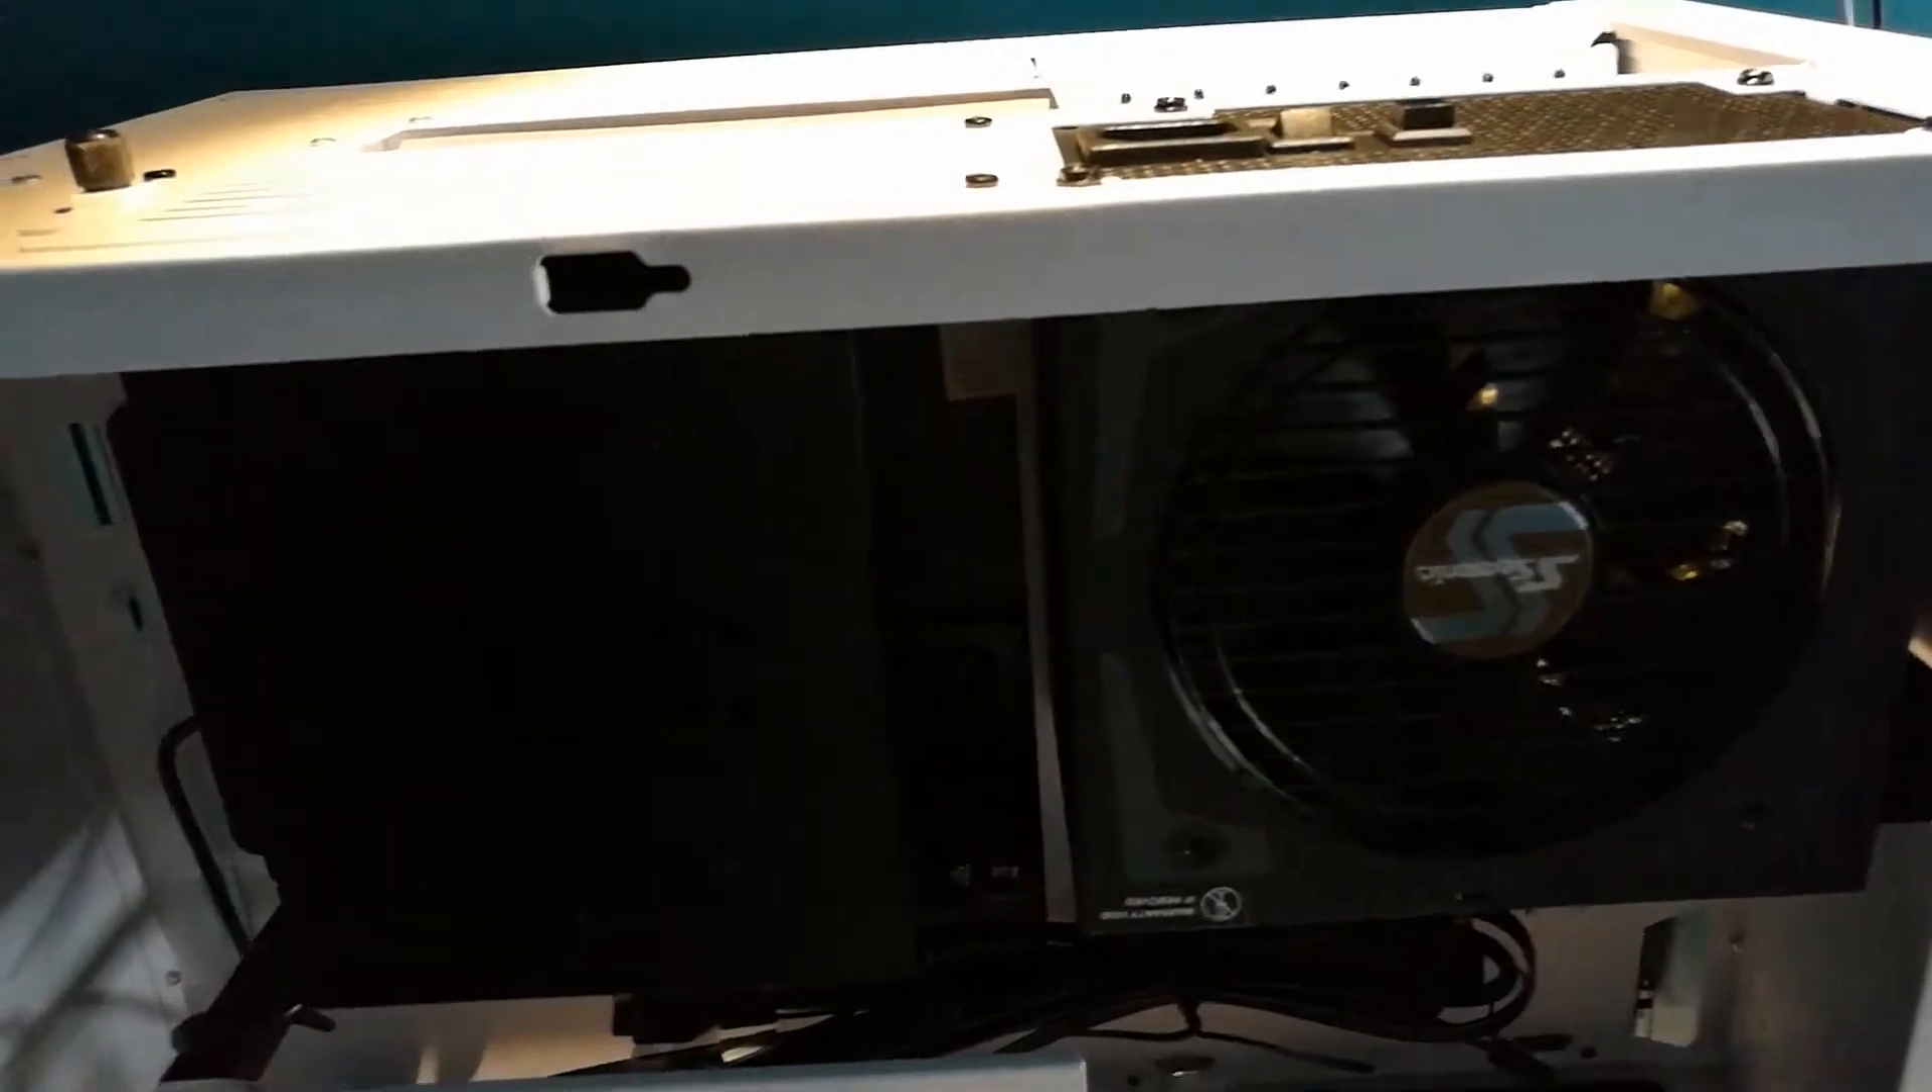That's the power supply in.